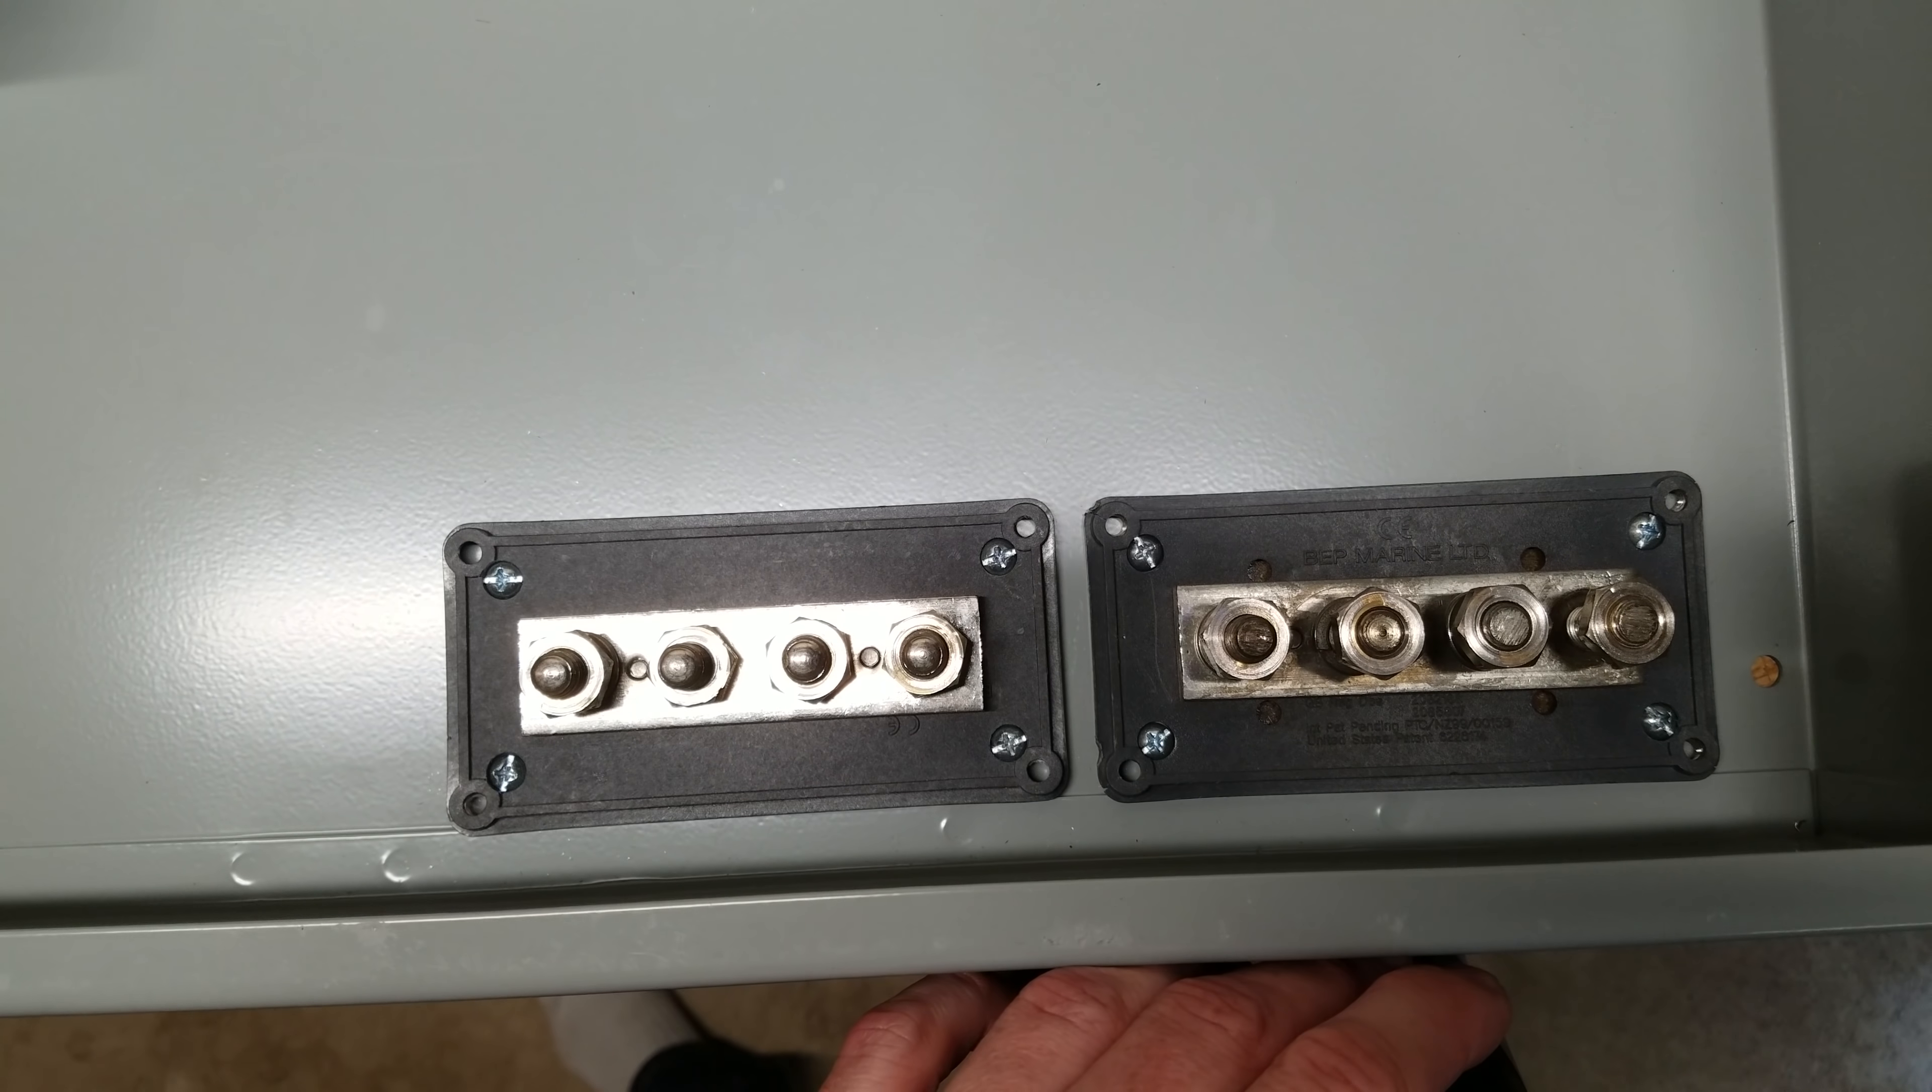Alright, so we've got all eight screws in holding down these two bus bars.